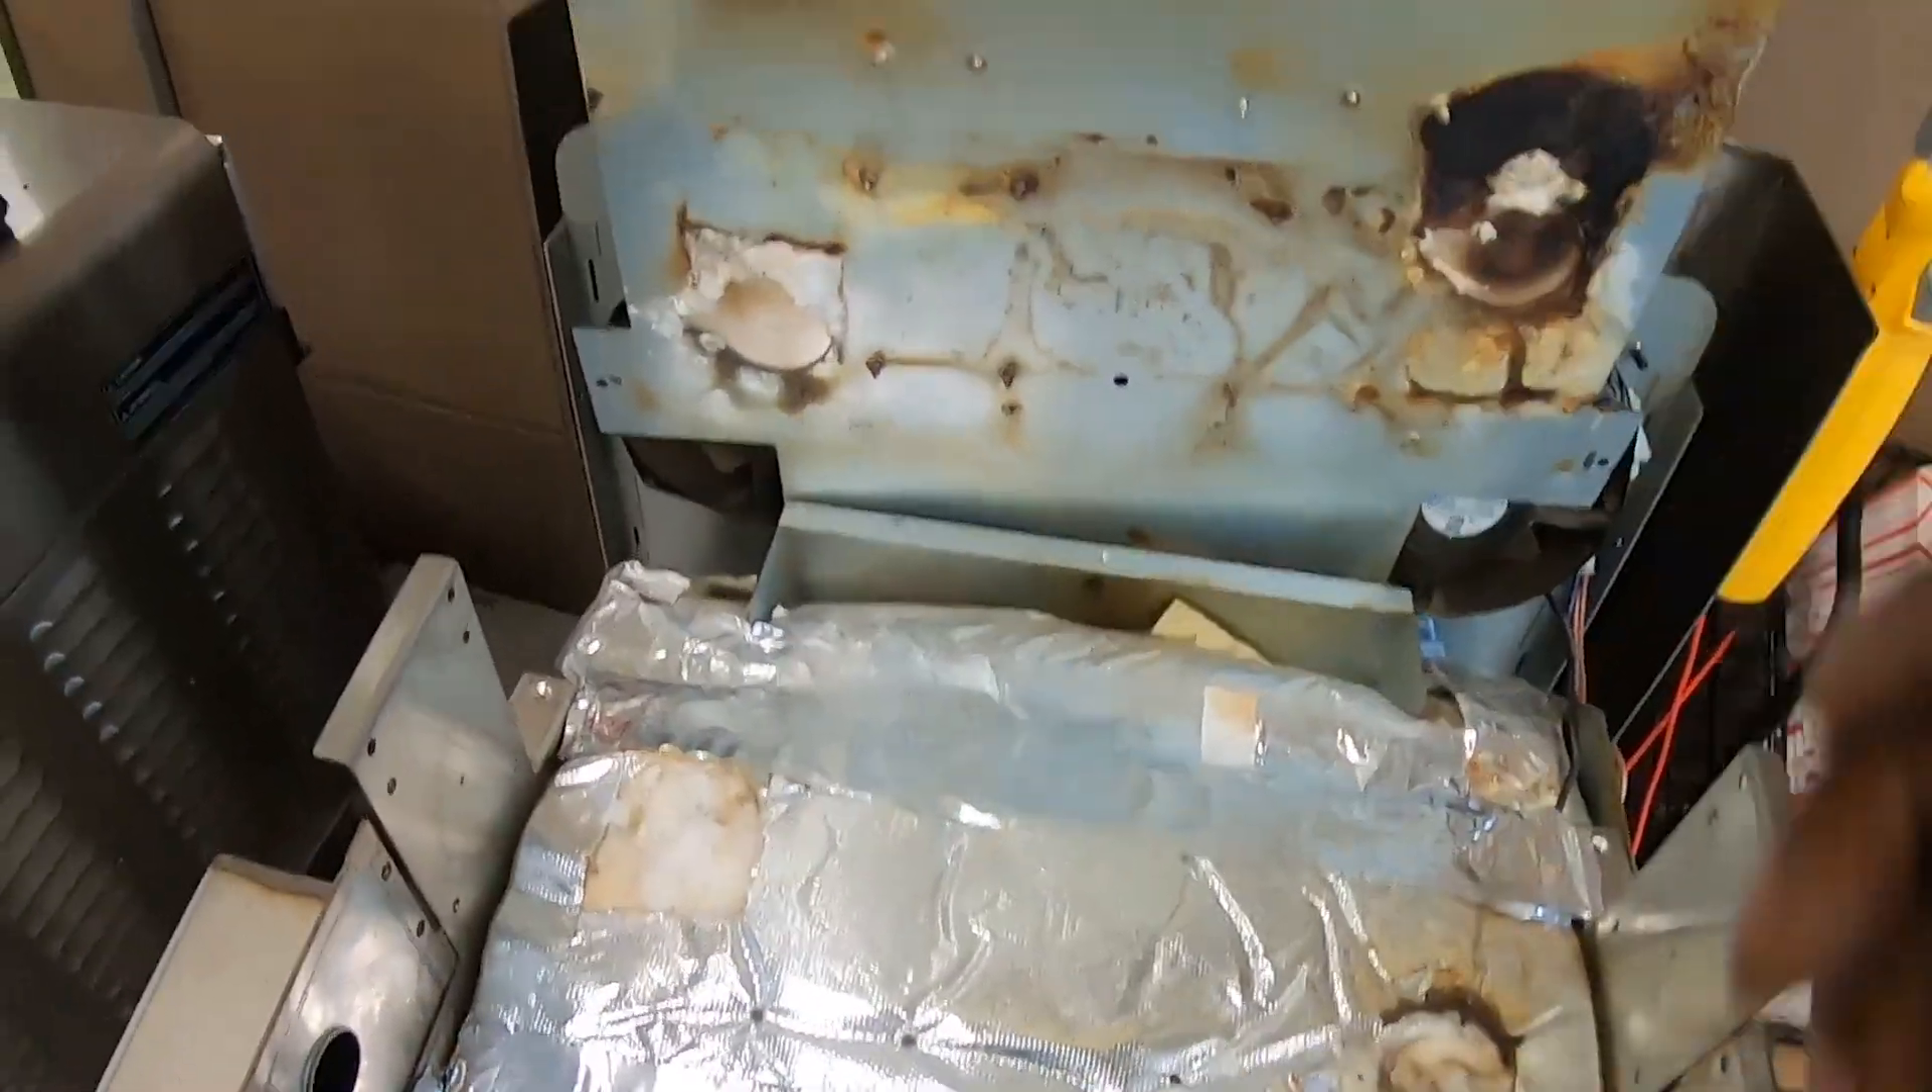Okay see got the insulation back down taped it back down with some foil tape.